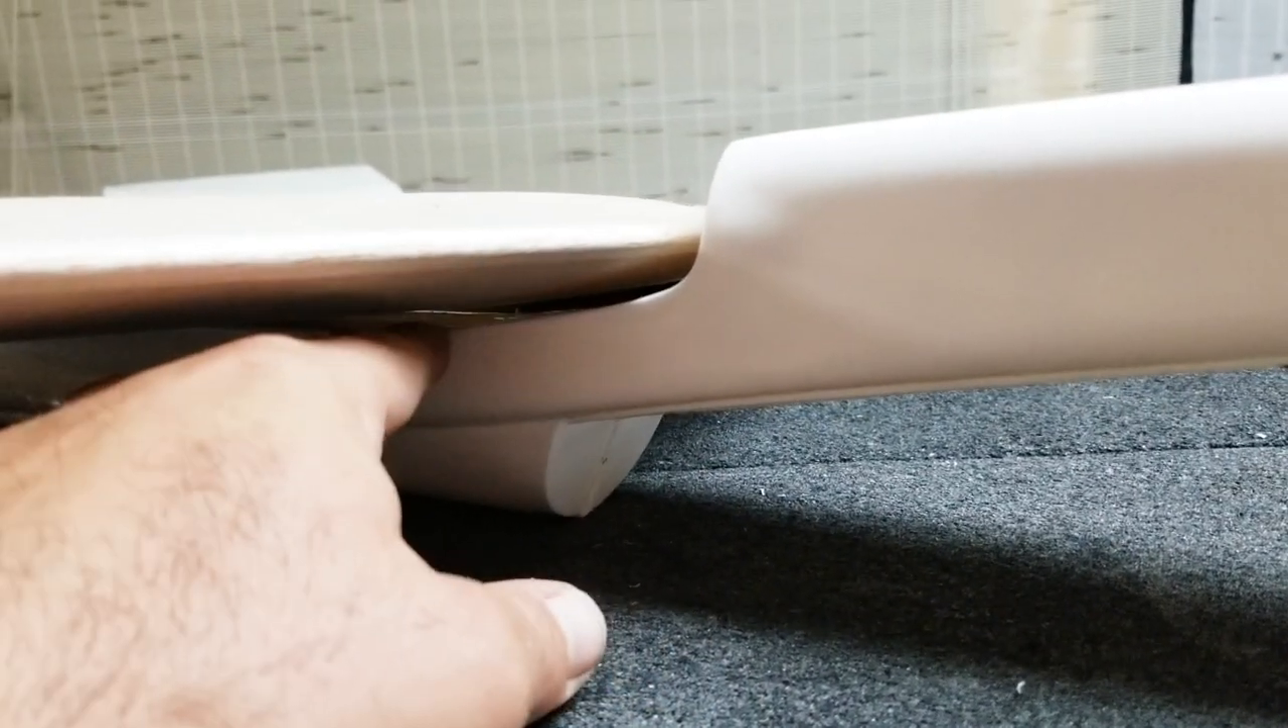I just glued that dowel in without even test fitting anything, and I put the wing on, and there's this massive gap.